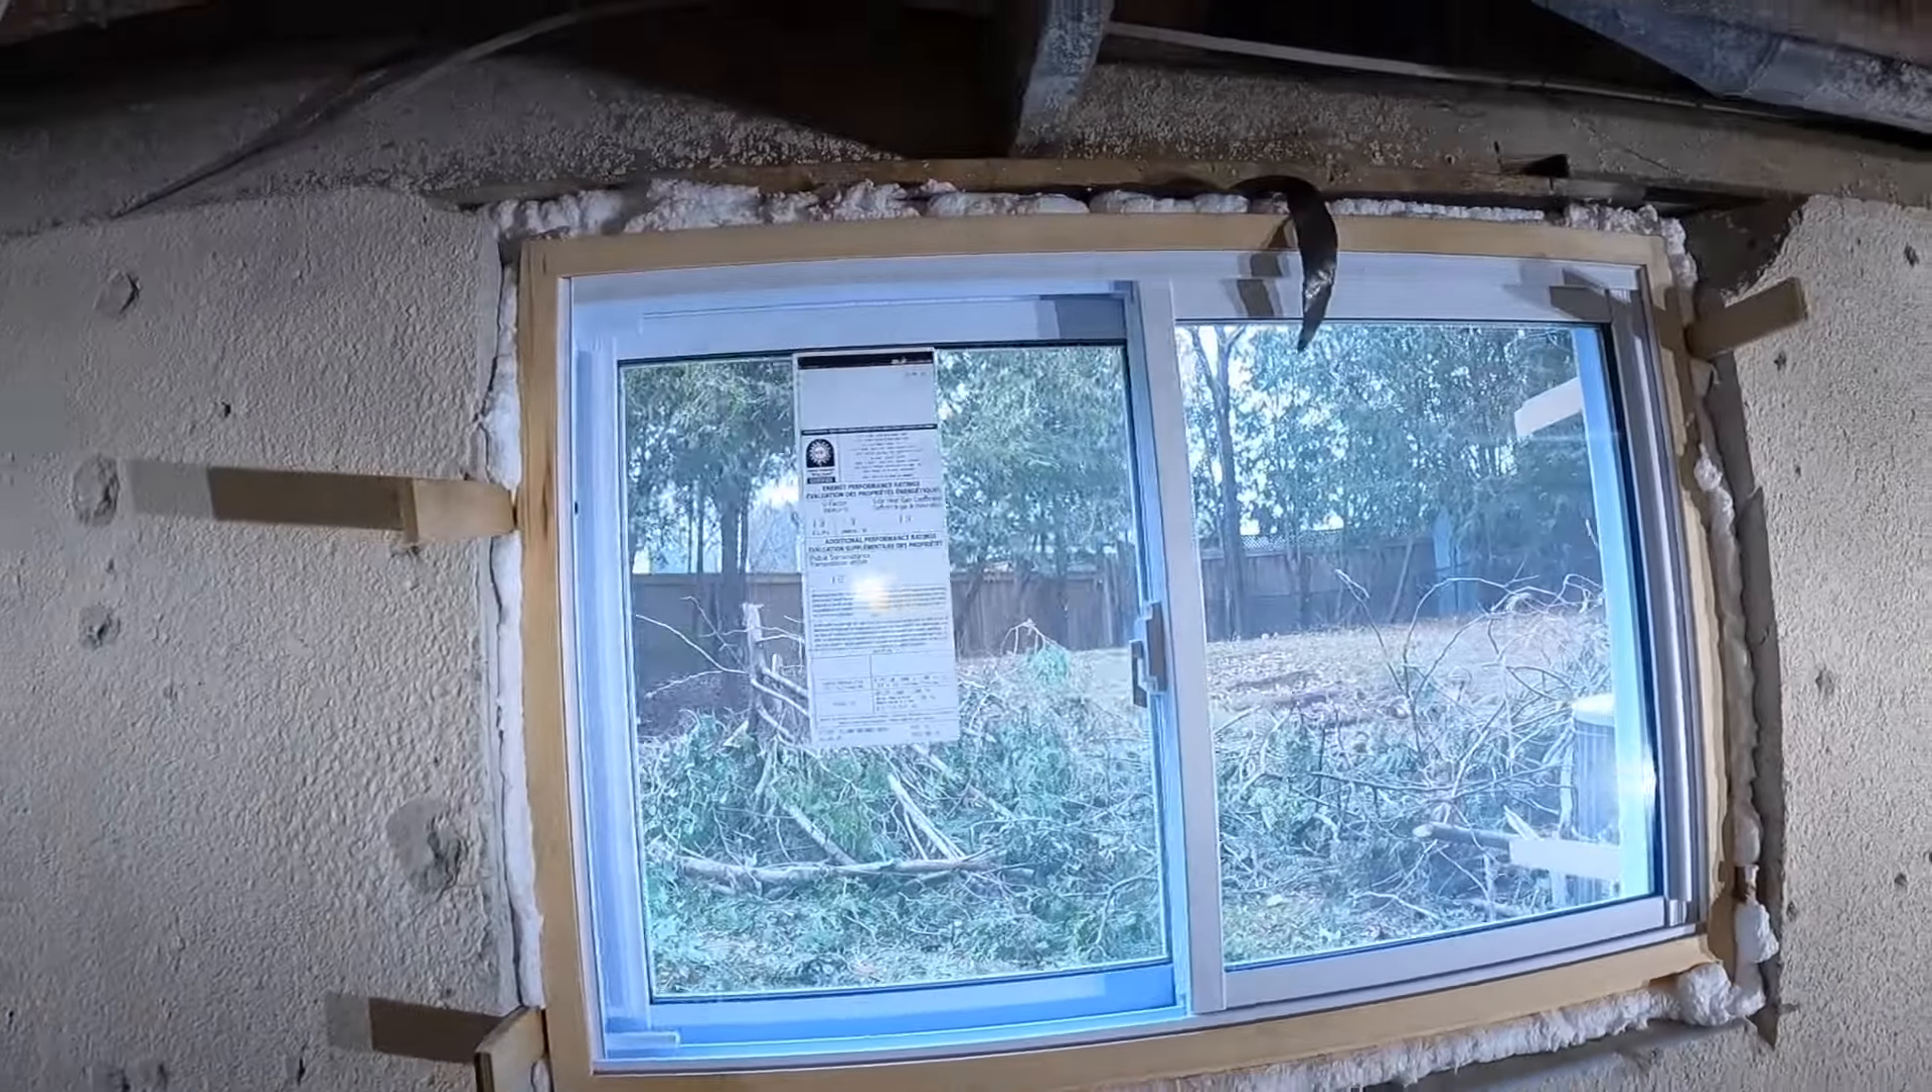Now we can check out our new window look at that it's in.